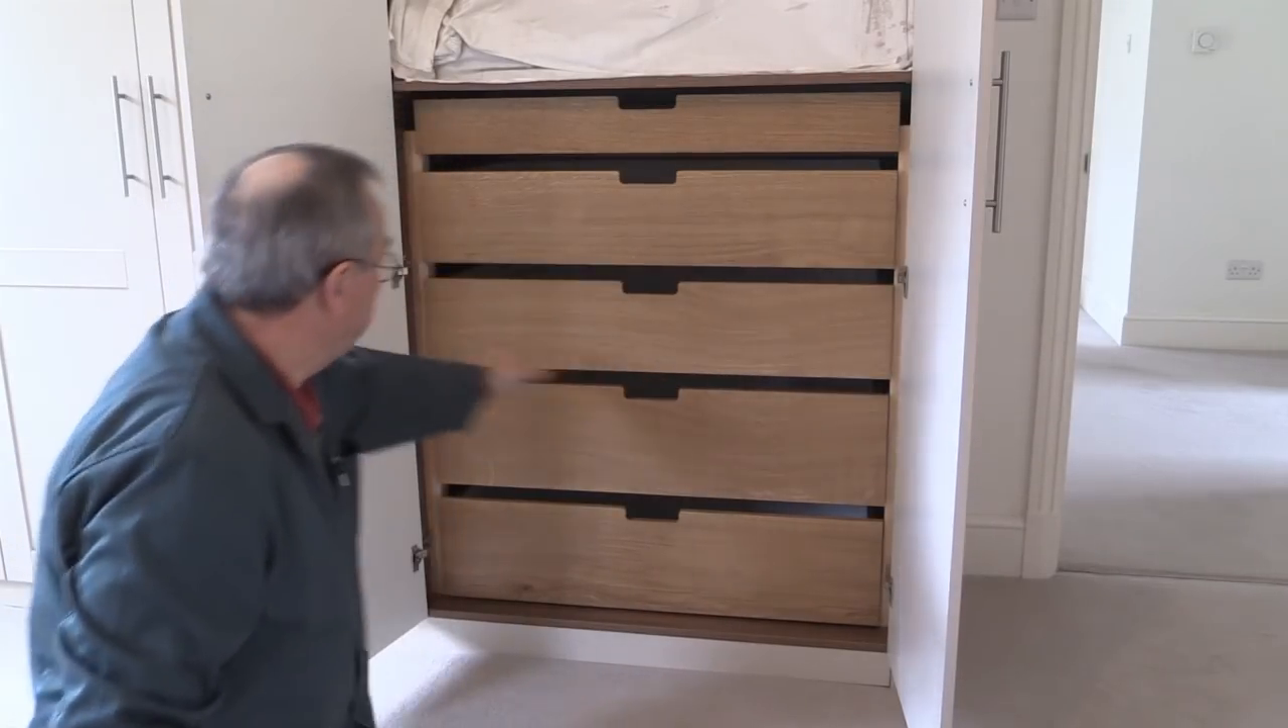And that's the last of the drawers in.